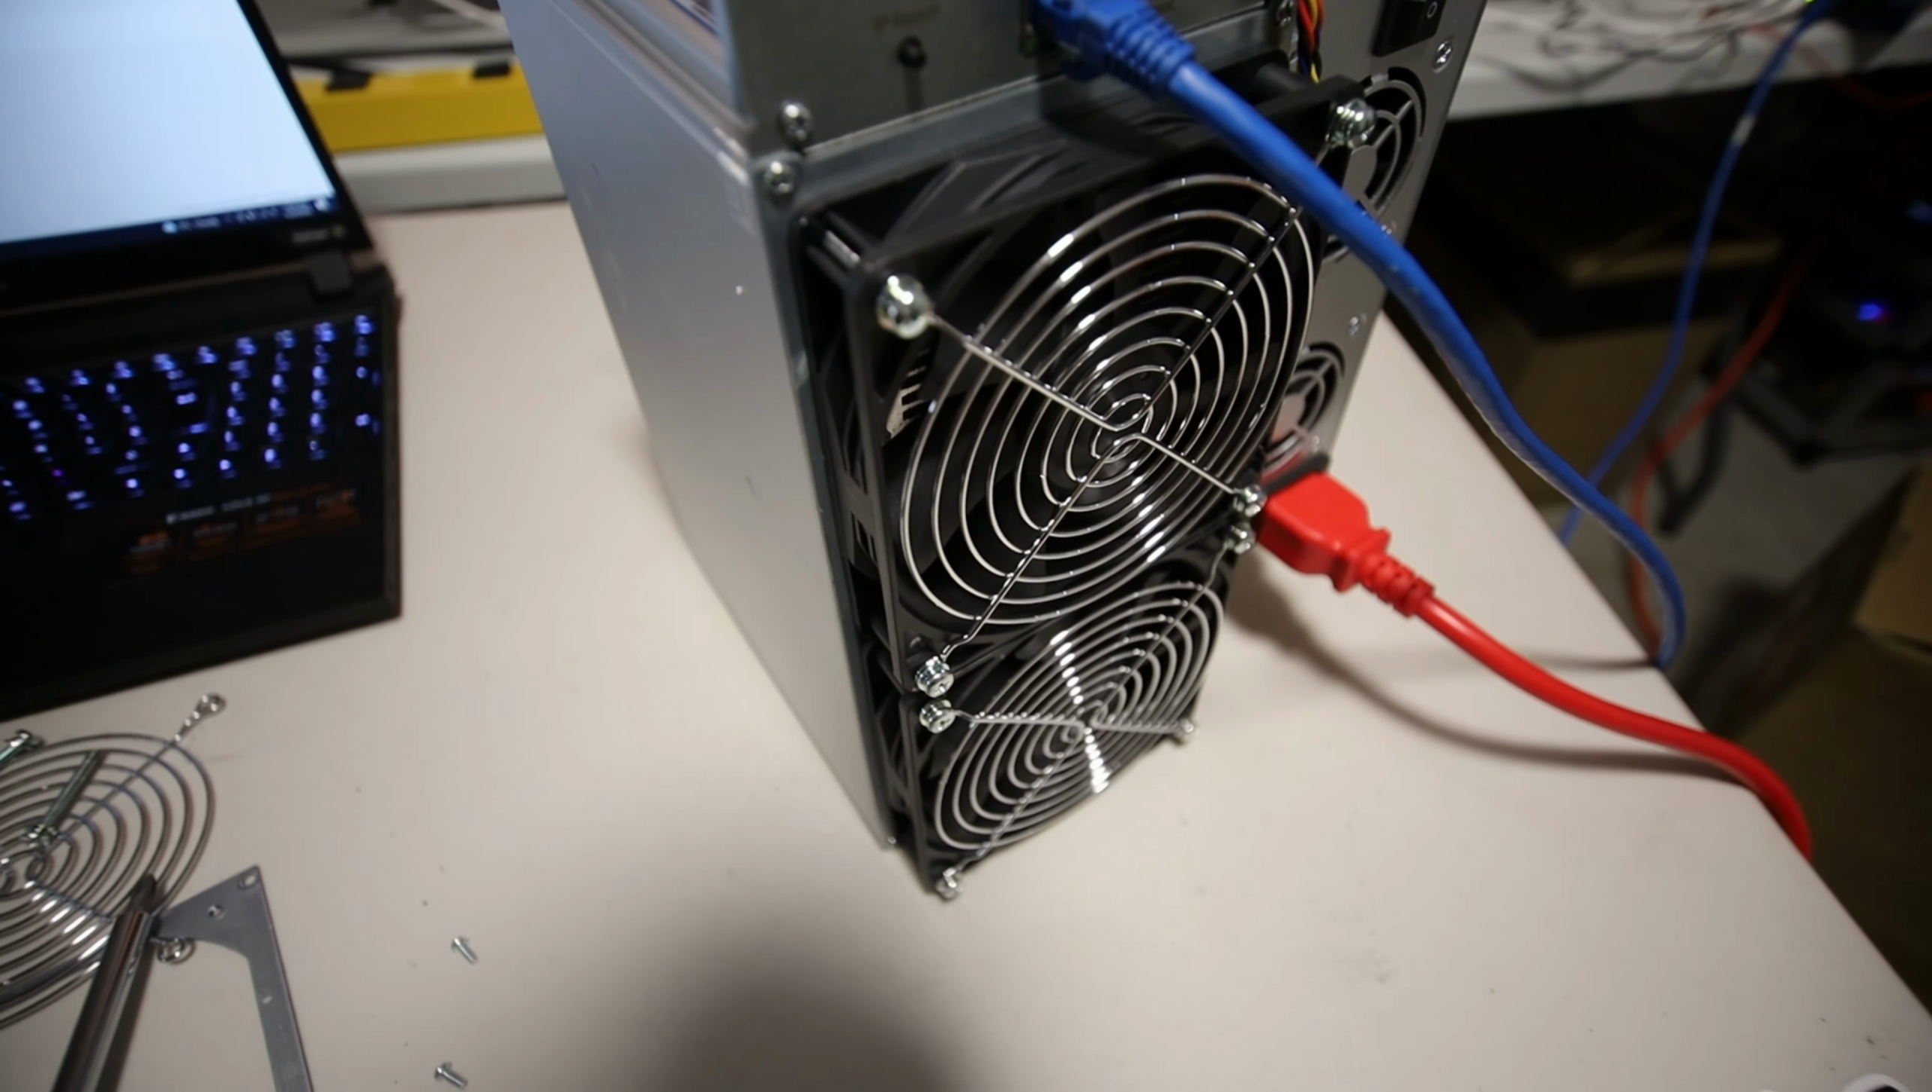Okay i got the front fans back in.